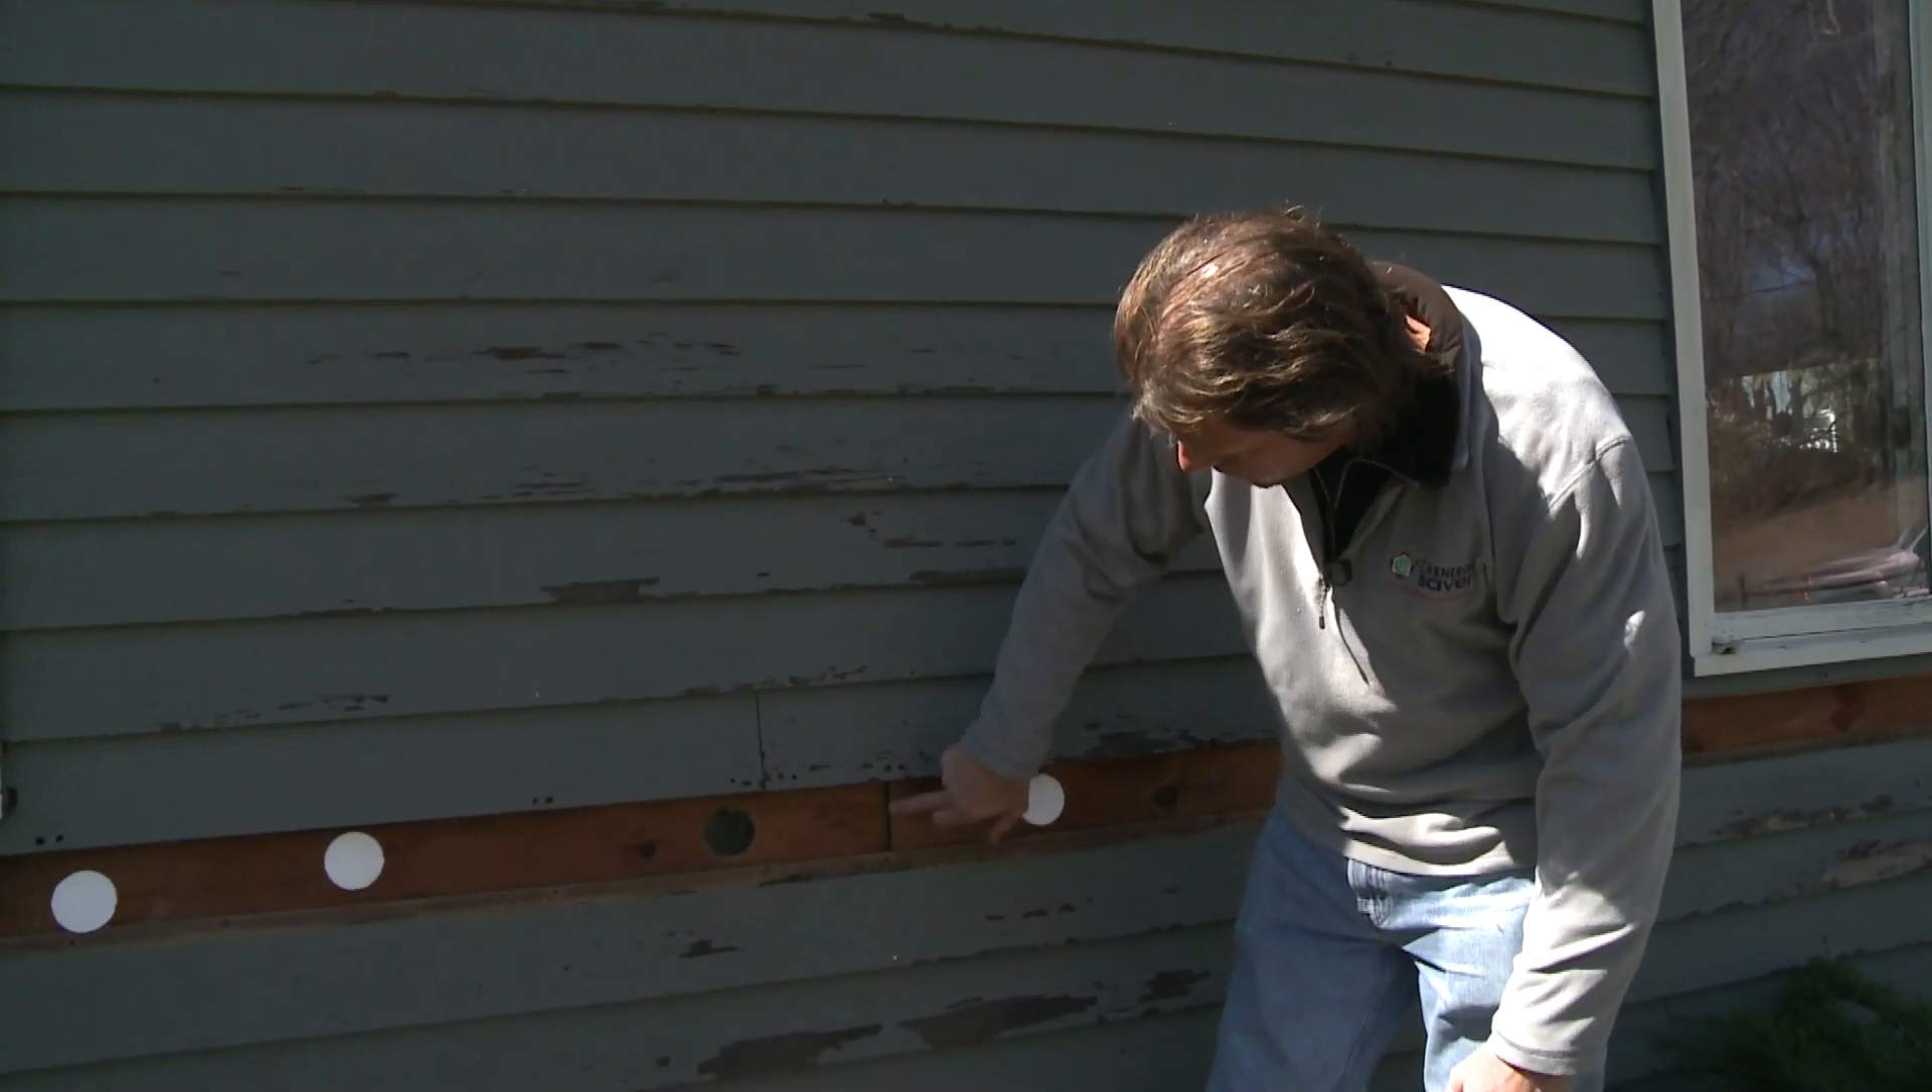We have gaps you can see in the wall sheathing as expected.